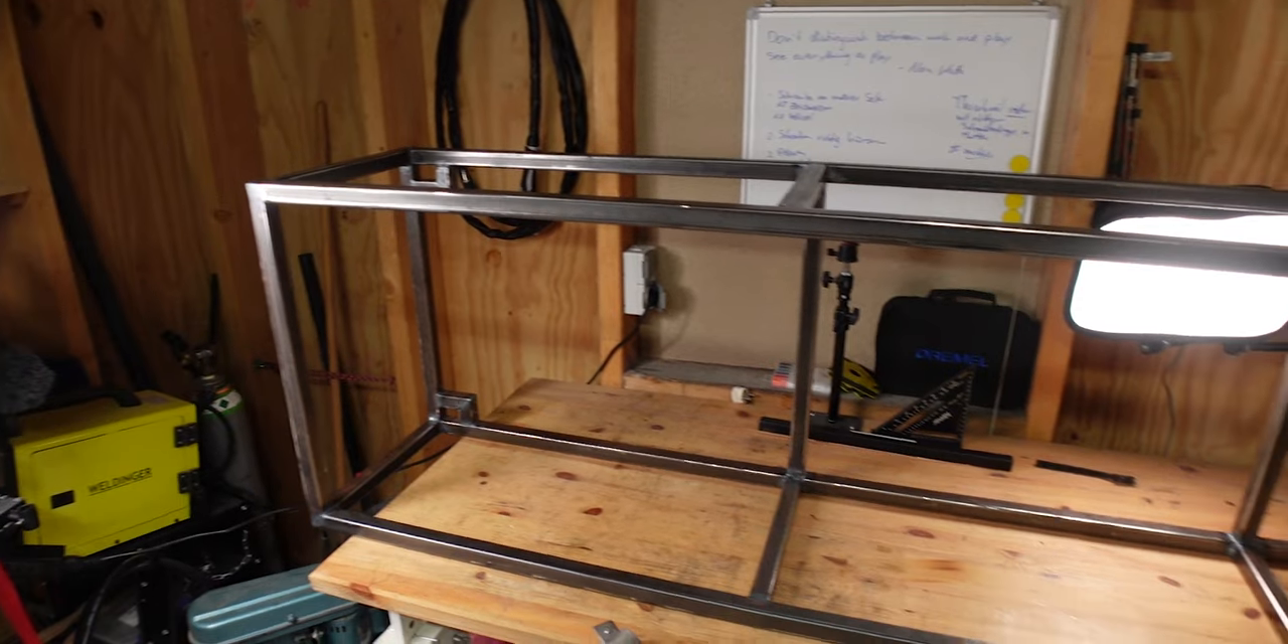Now you have the complete frame done, which is super nice because we can move on to the top plate.